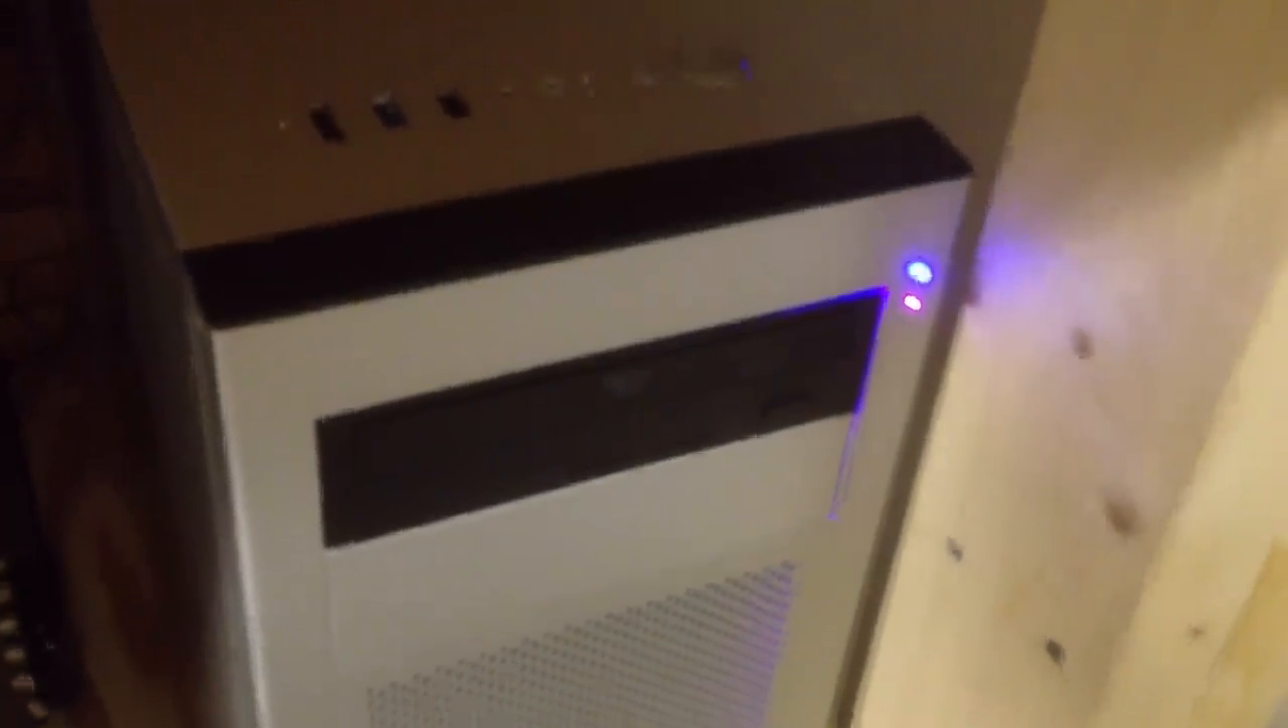There, I got the LEDs hooked up properly now. There you have it.